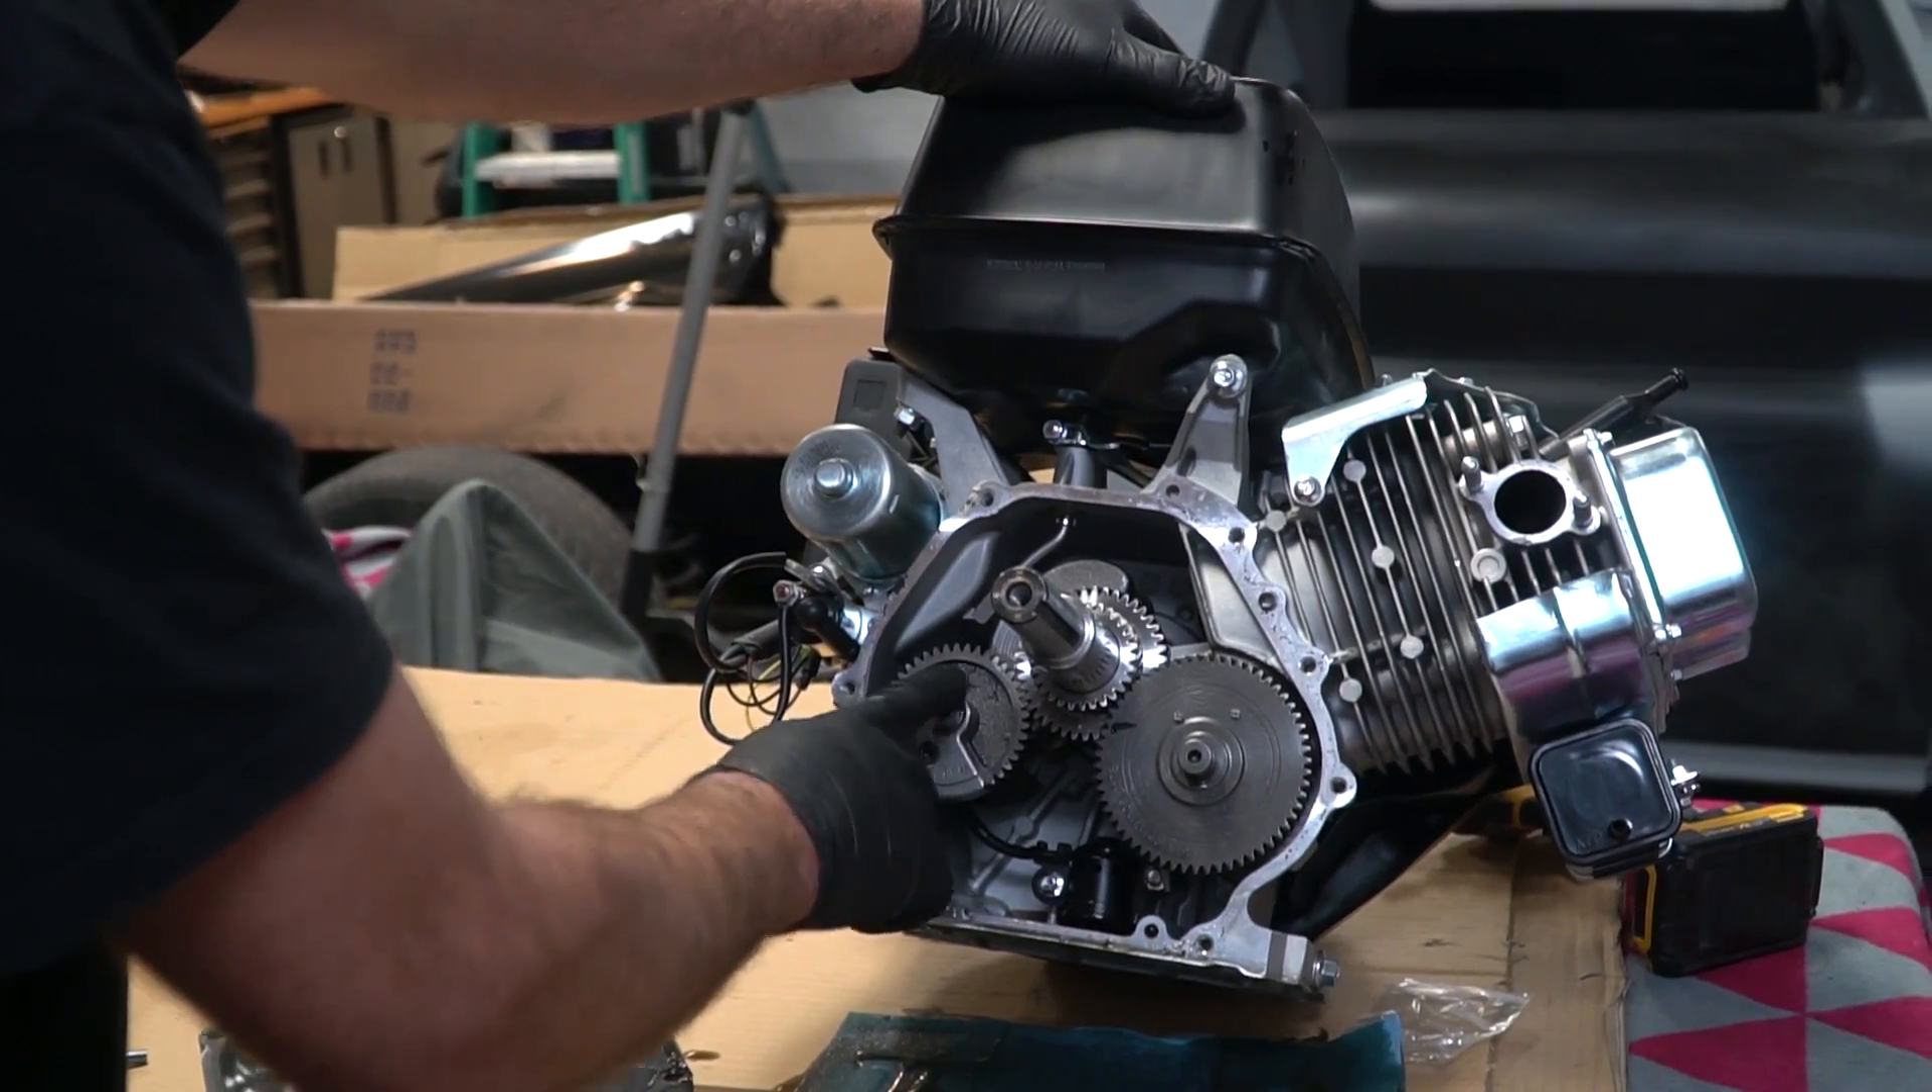So now that we have the side cover off, you can see the inside of this engine.